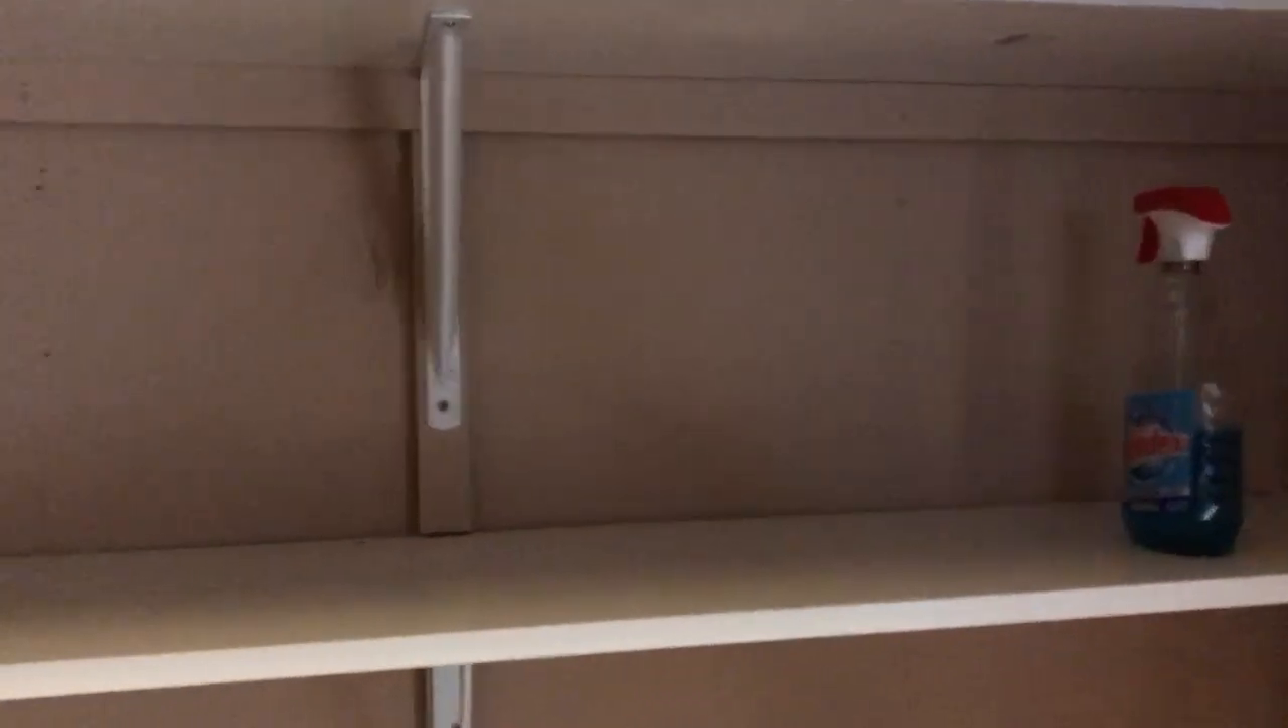Okay folks there's our shelves with the brackets in place.